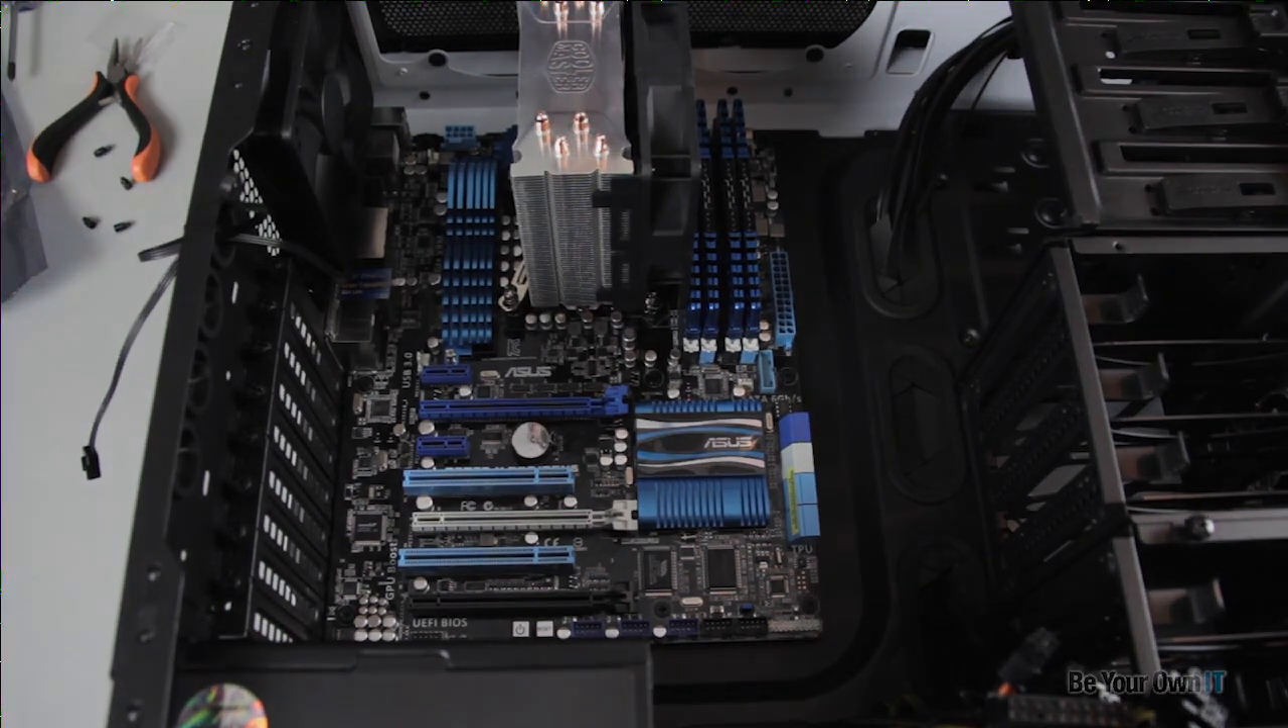So we've got our motherboard in the case.